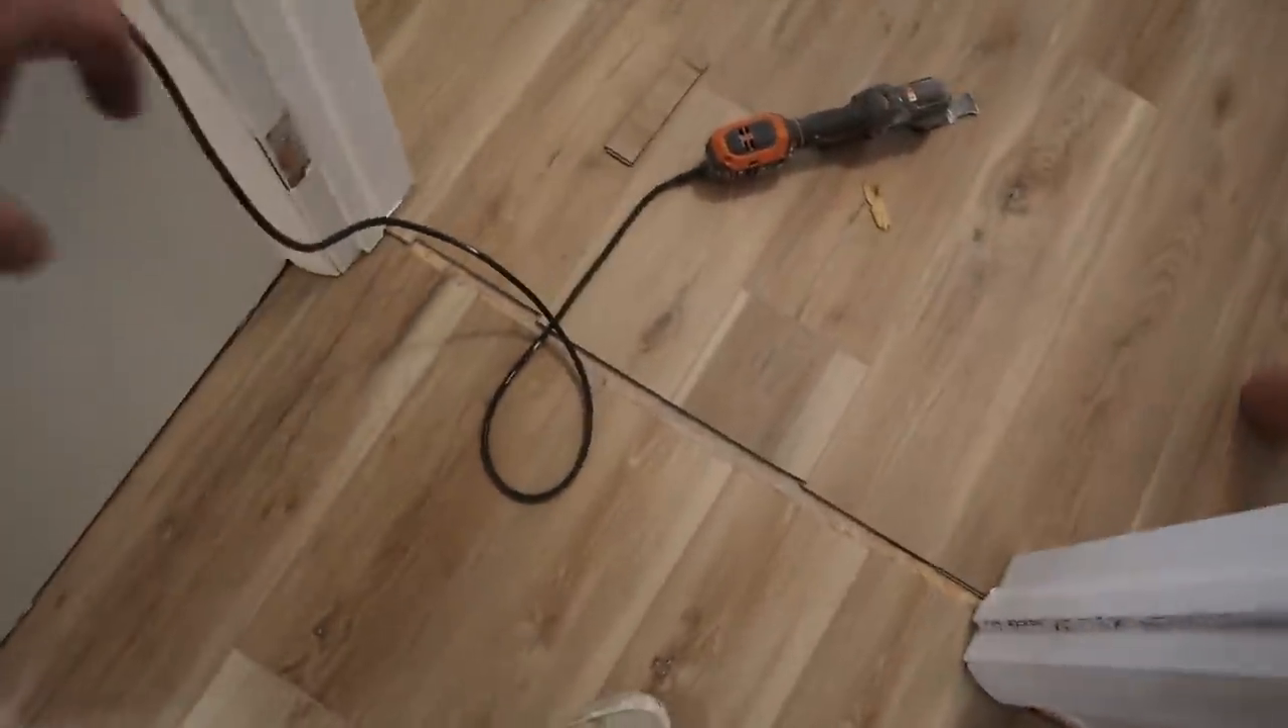Uh the flooring is just off i mean you know the lines don't line up perfectly.